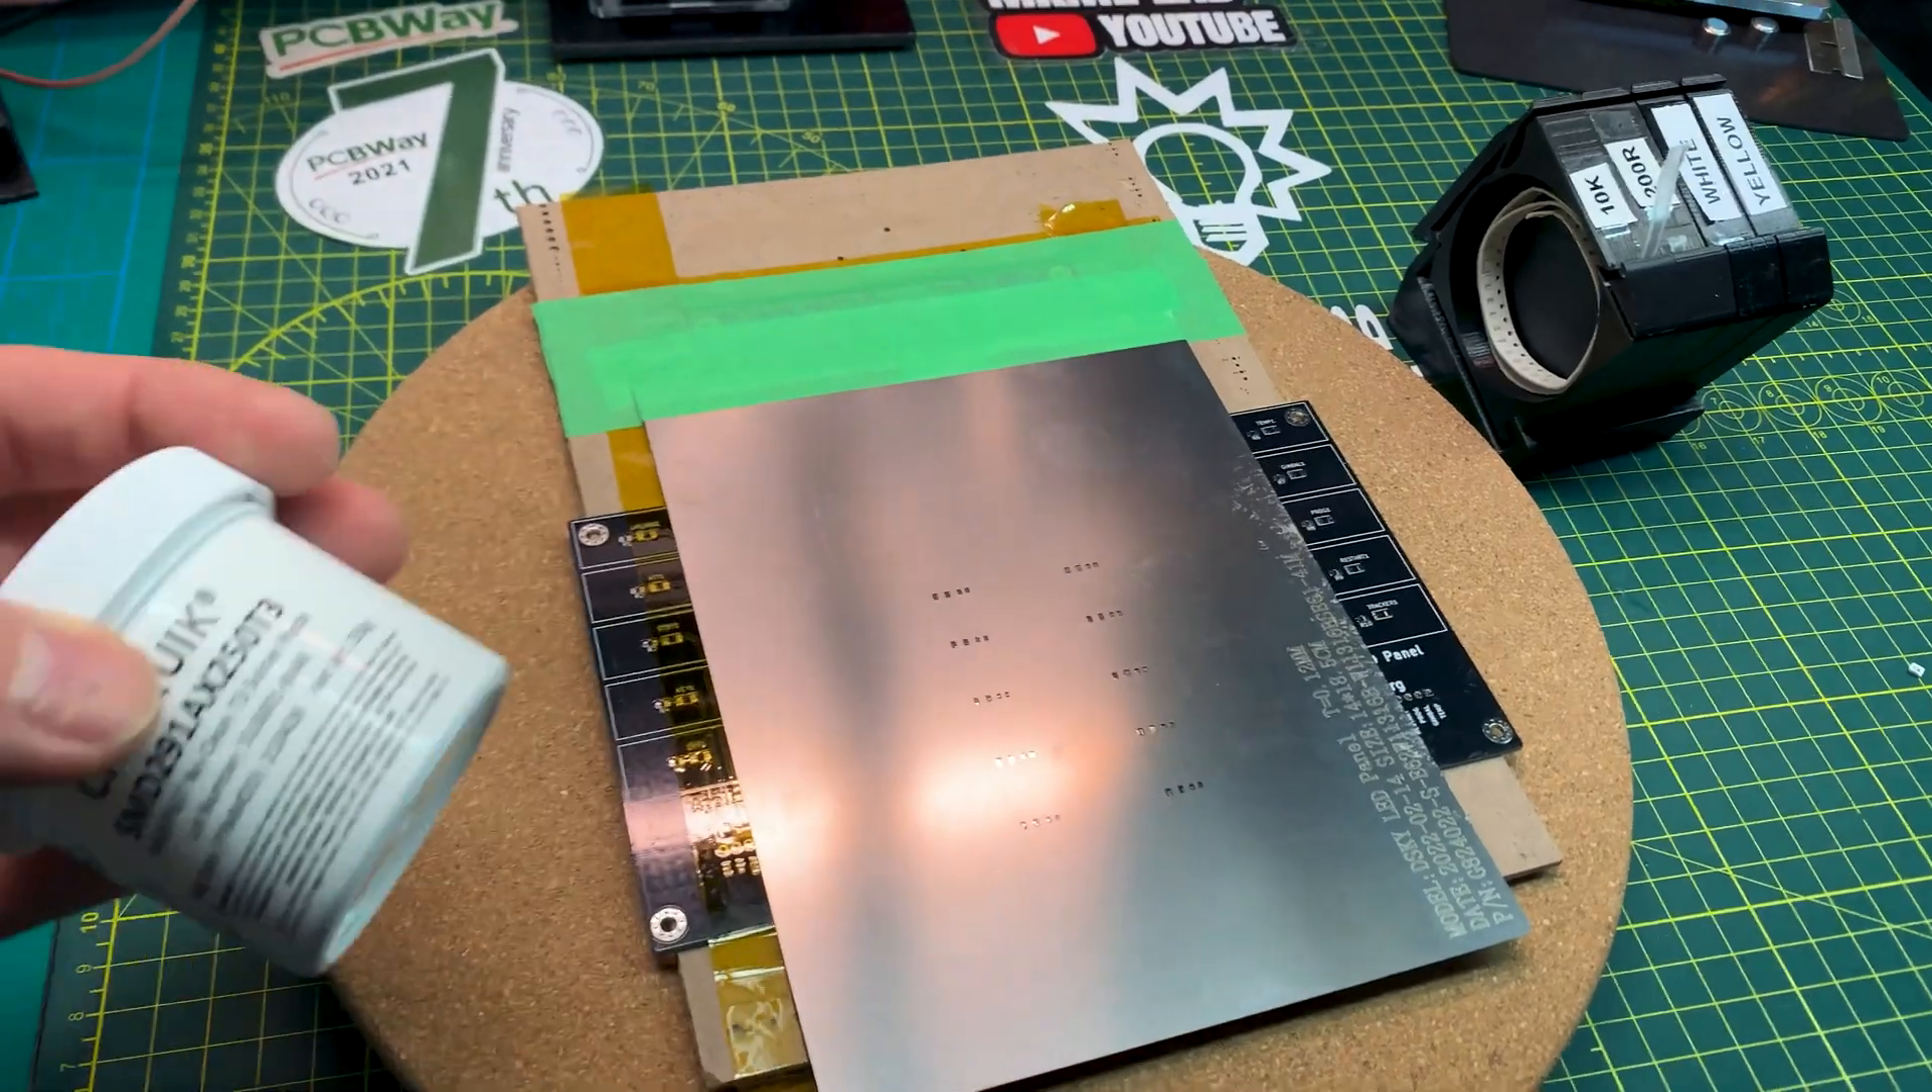We've got the stencil all set up.